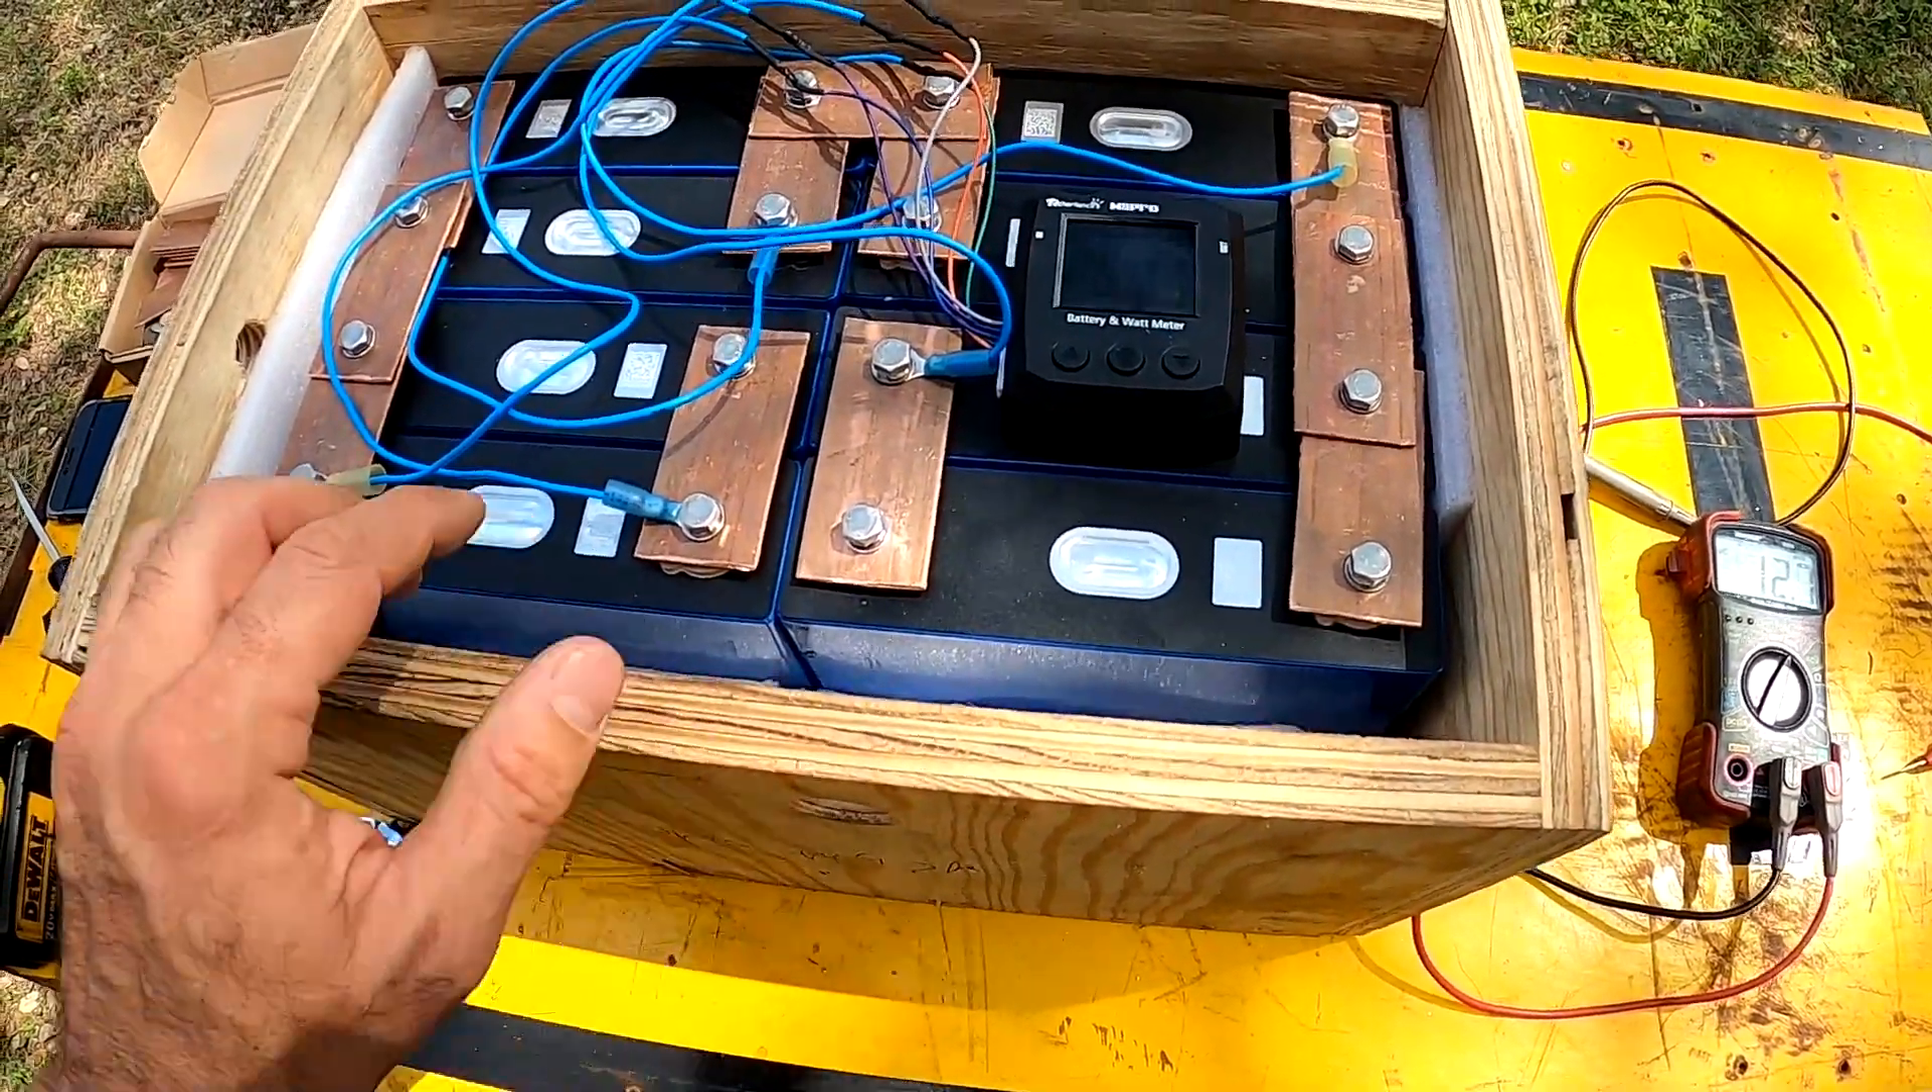So i have the batteries in the box and i have the bus bars all put on it.